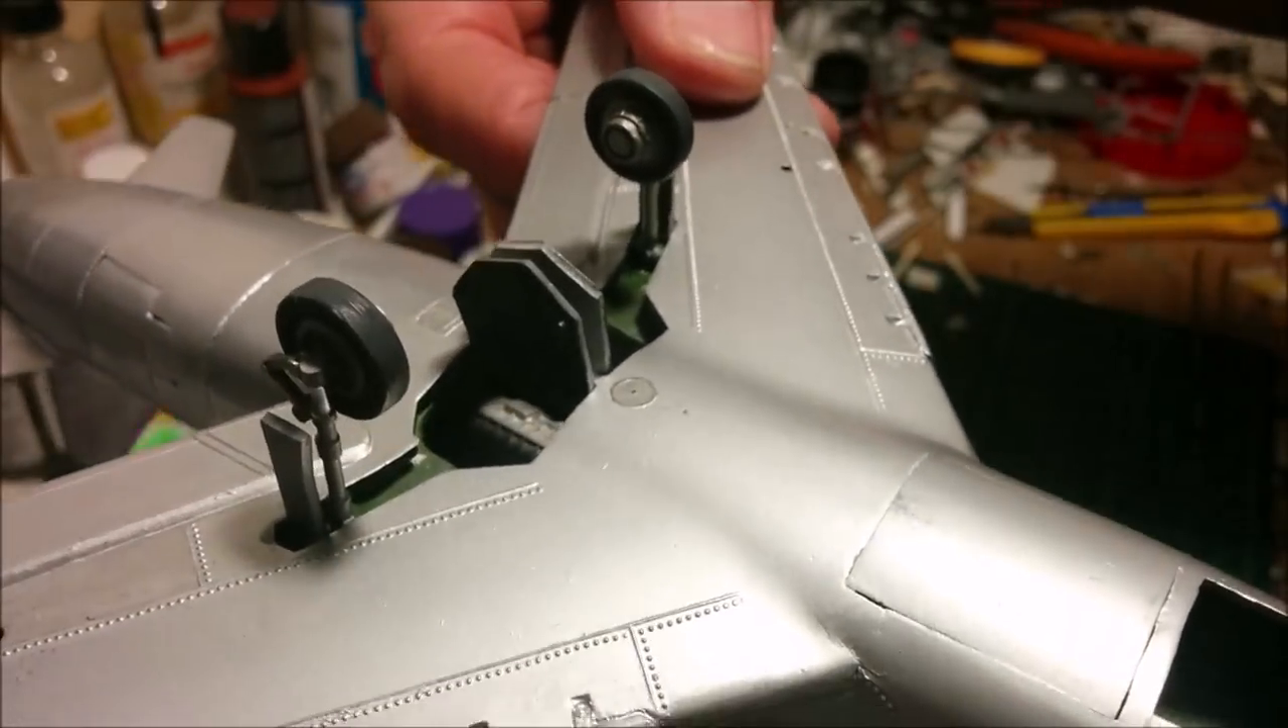You can see the main gears are in place as are the doors now.